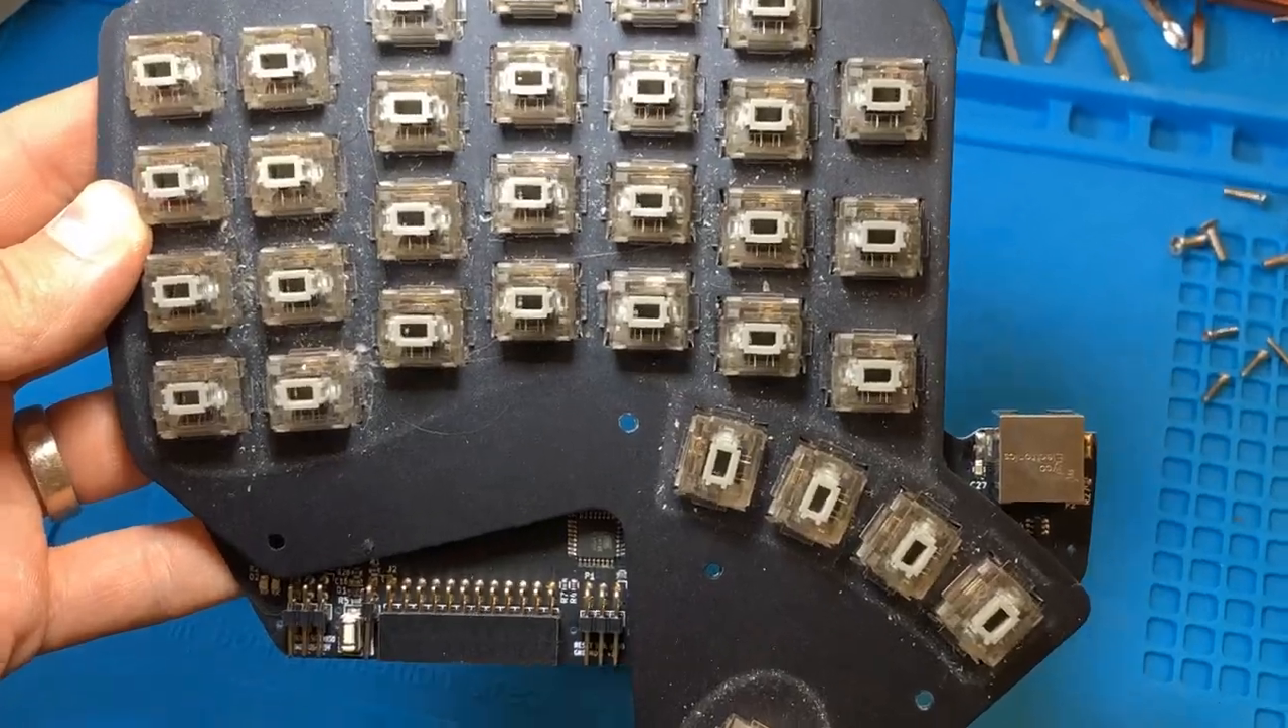All of the keycaps are removed.